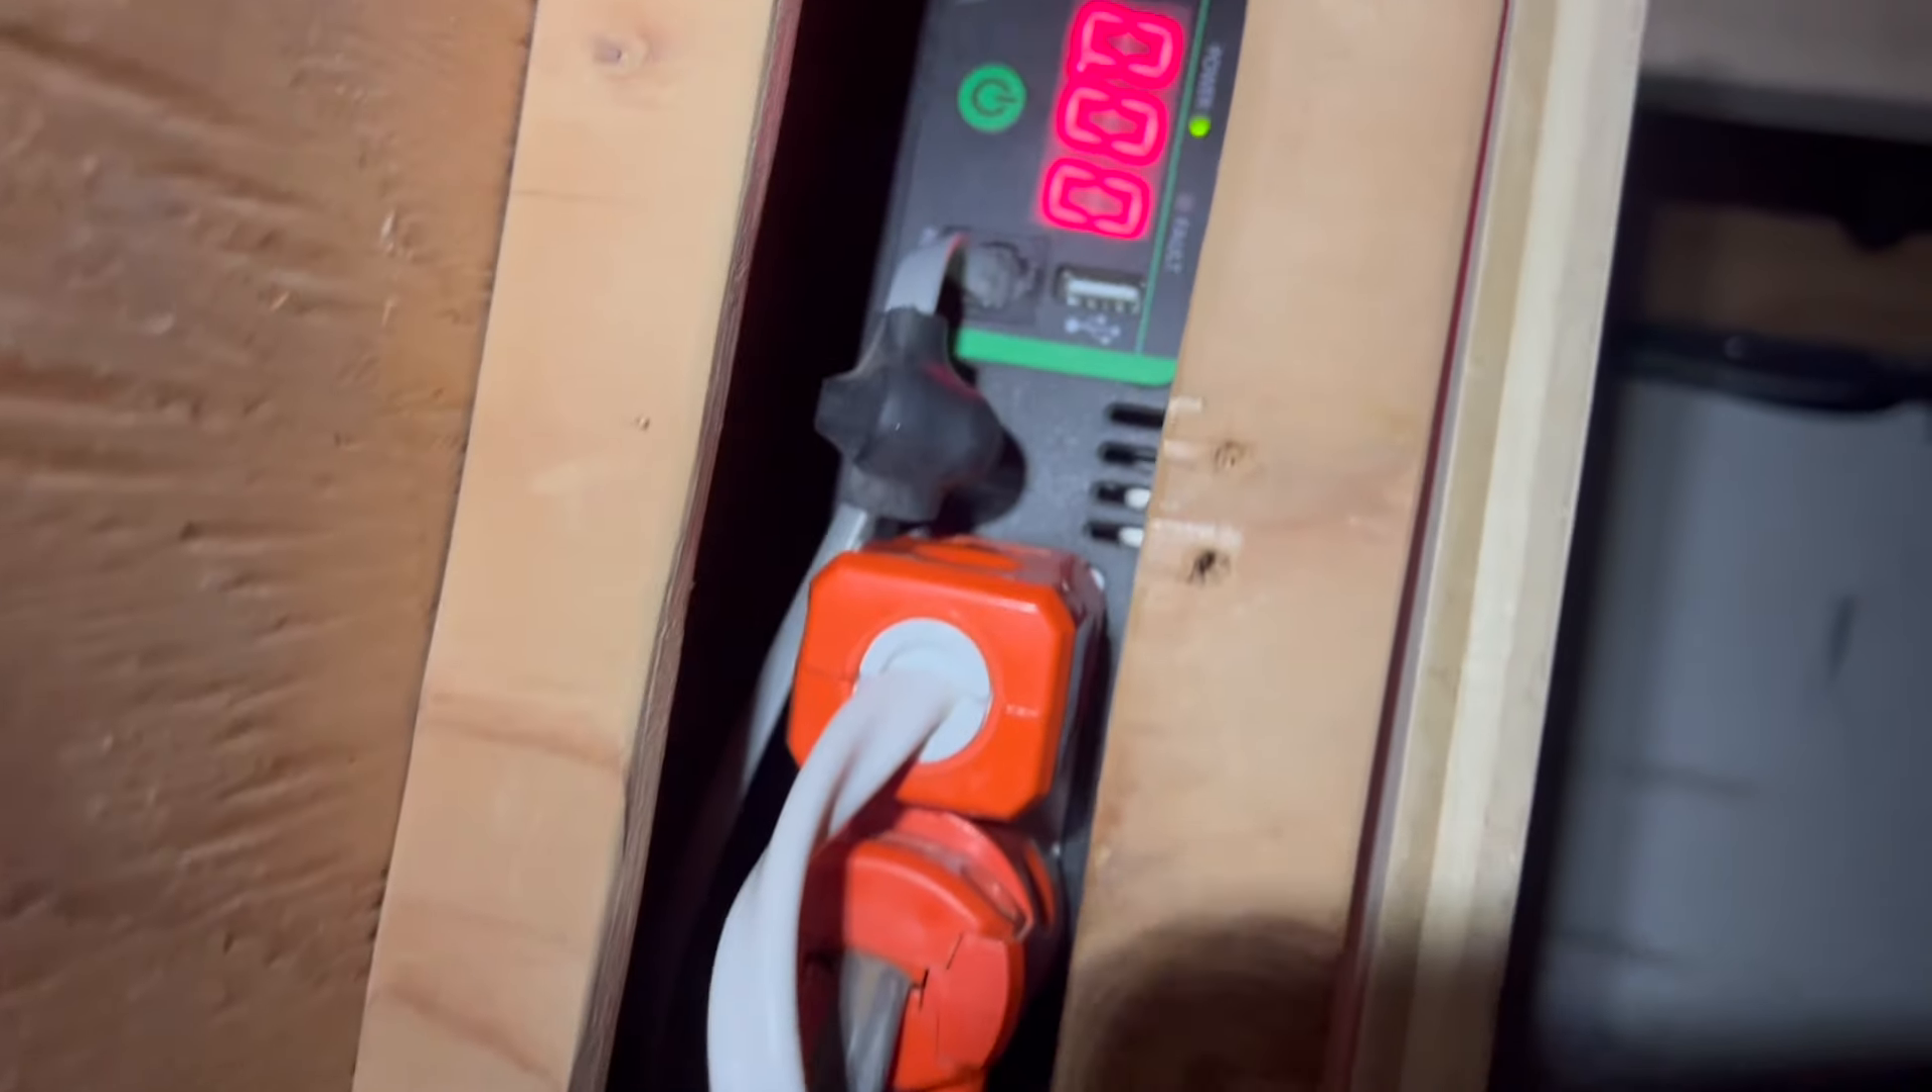Got both outlets plugged in back here.